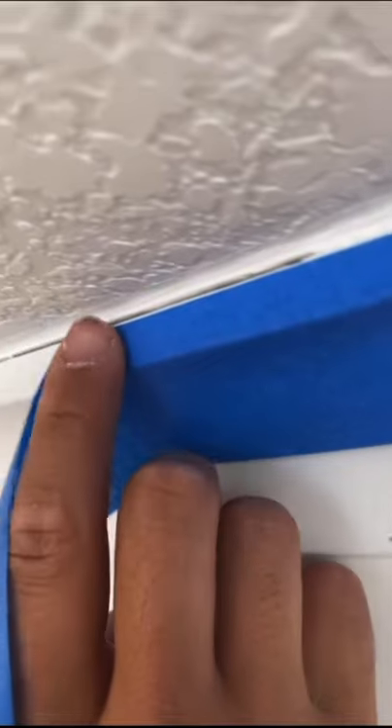So the homeowners just recently had their ceilings painted and as you can see, there's big gaps where the crown molding meets the ceiling. The original painters just didn't put enough caulking and look, there's big old gaps there.